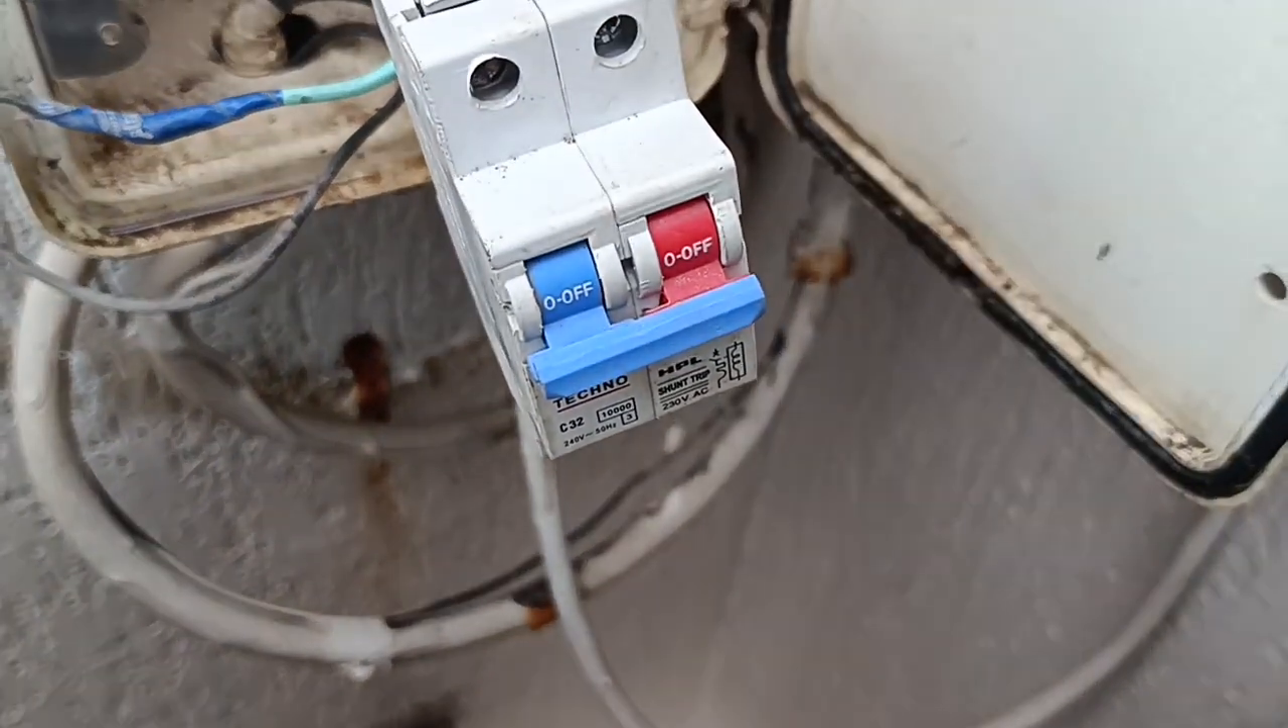मैंने जो MCB का कनेक्शन है वो कर दिया है पर अंदर अभी मैंने फिट नहीं किया है।